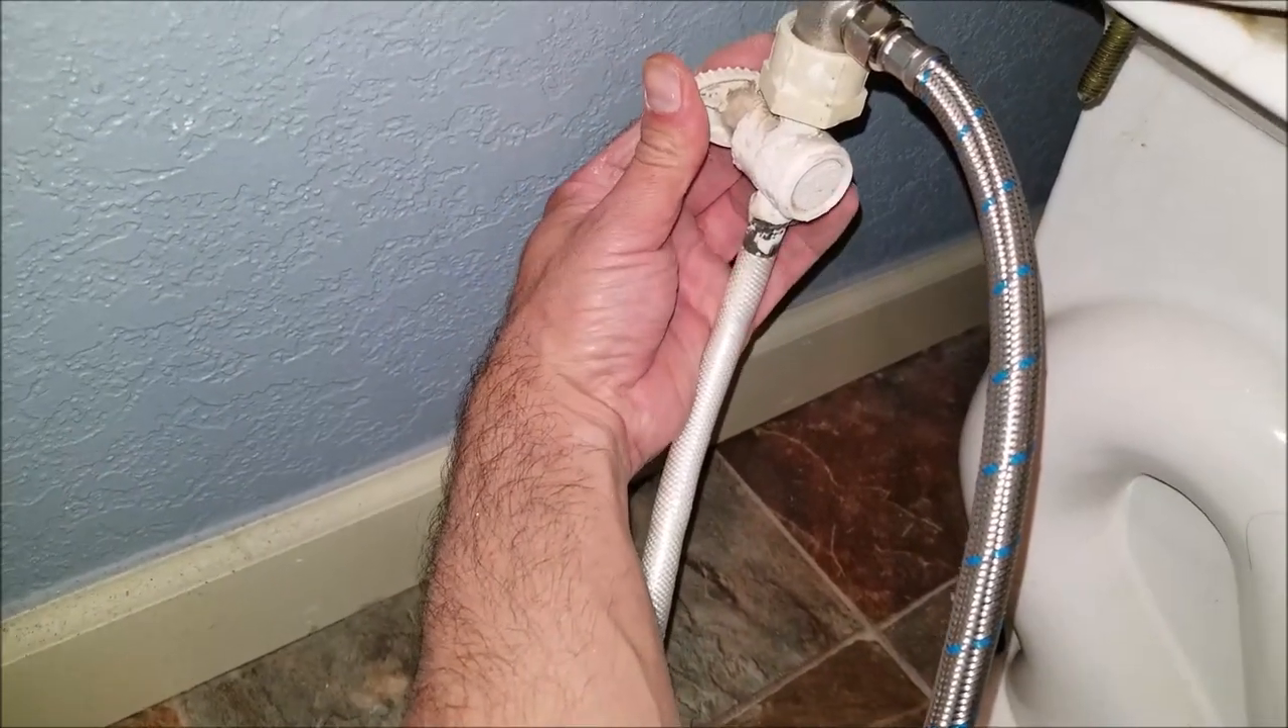Now that all my water lines are connected it's time to turn the water back on.